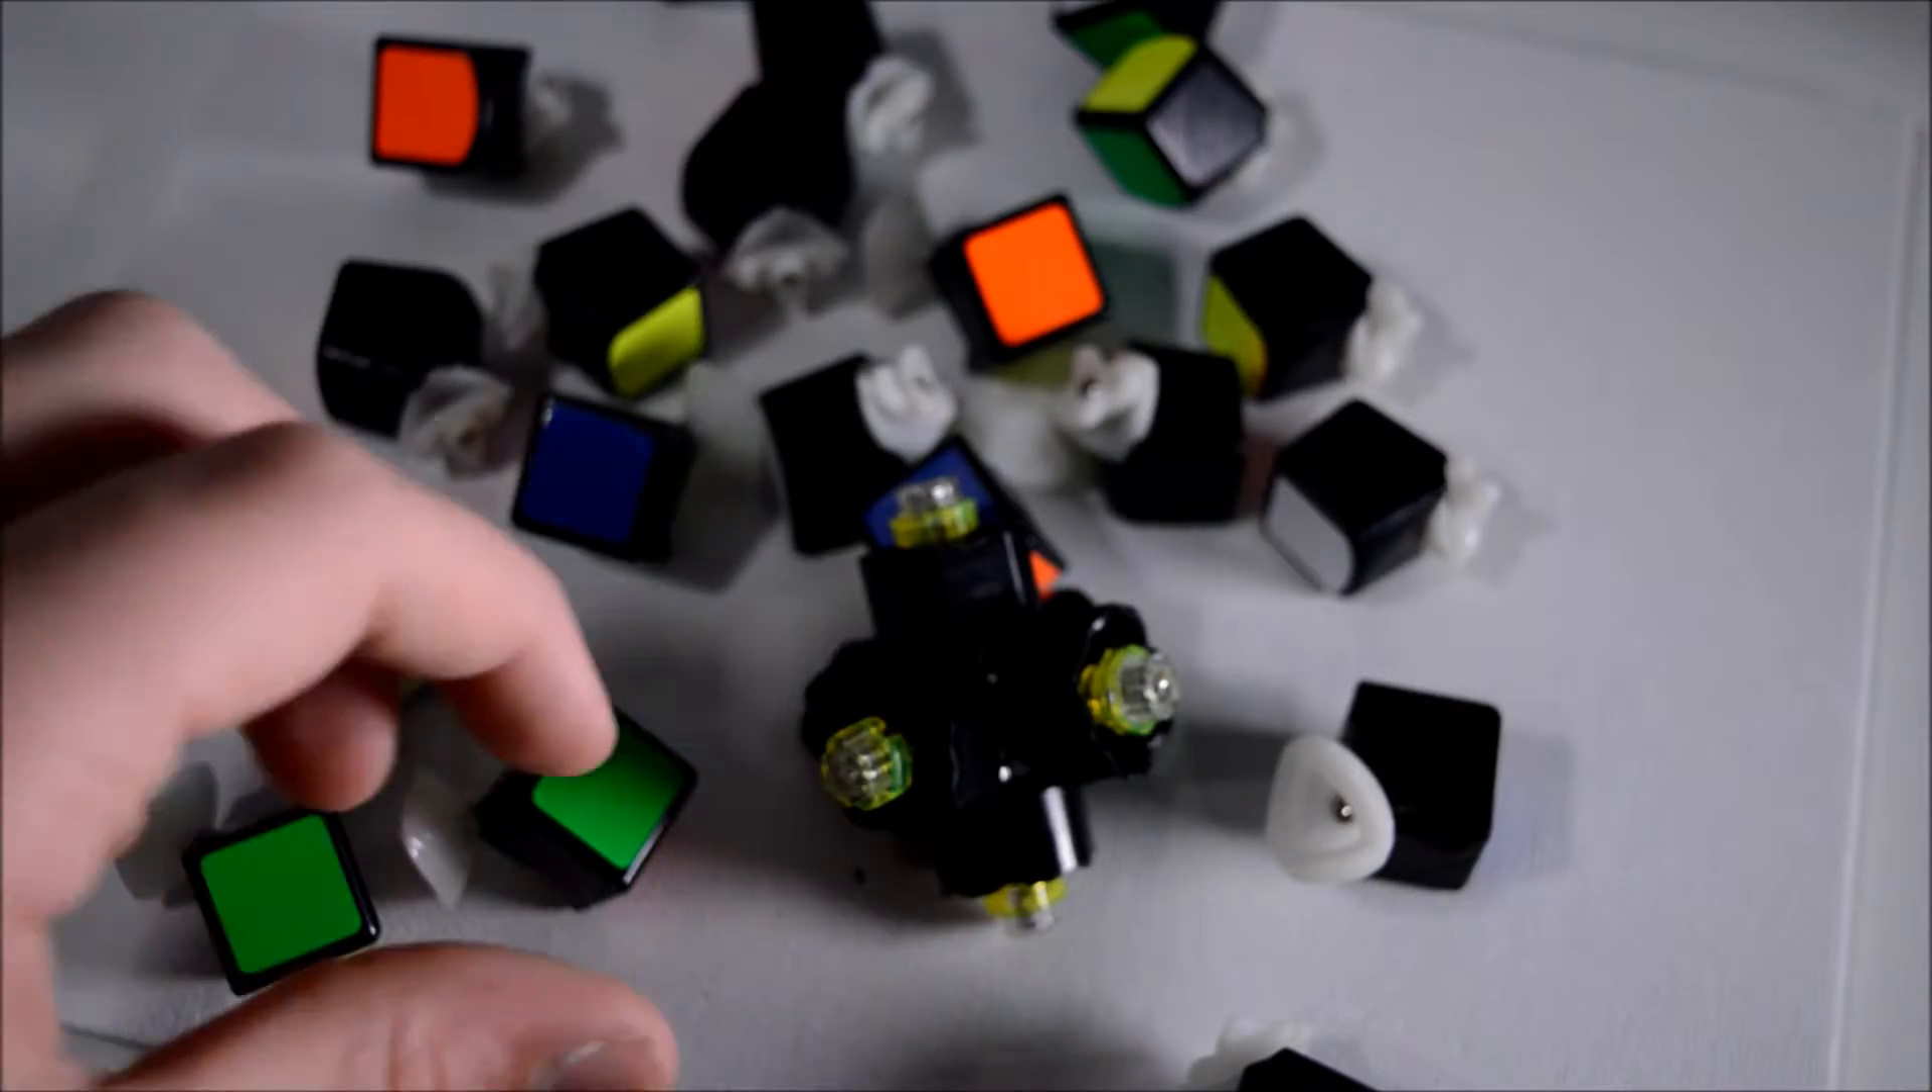Okay so I've got my cube disassembled and you should as well.